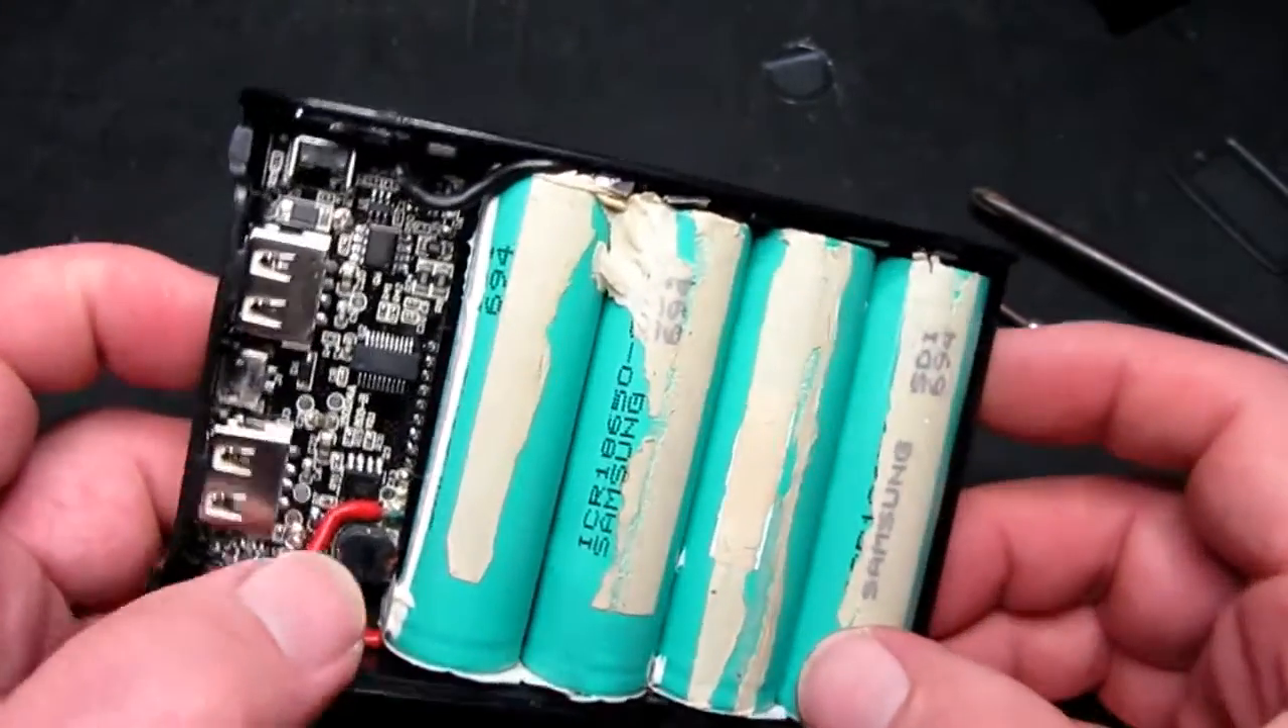The final assembly pretty much done now. I've got the circuit board in in place.